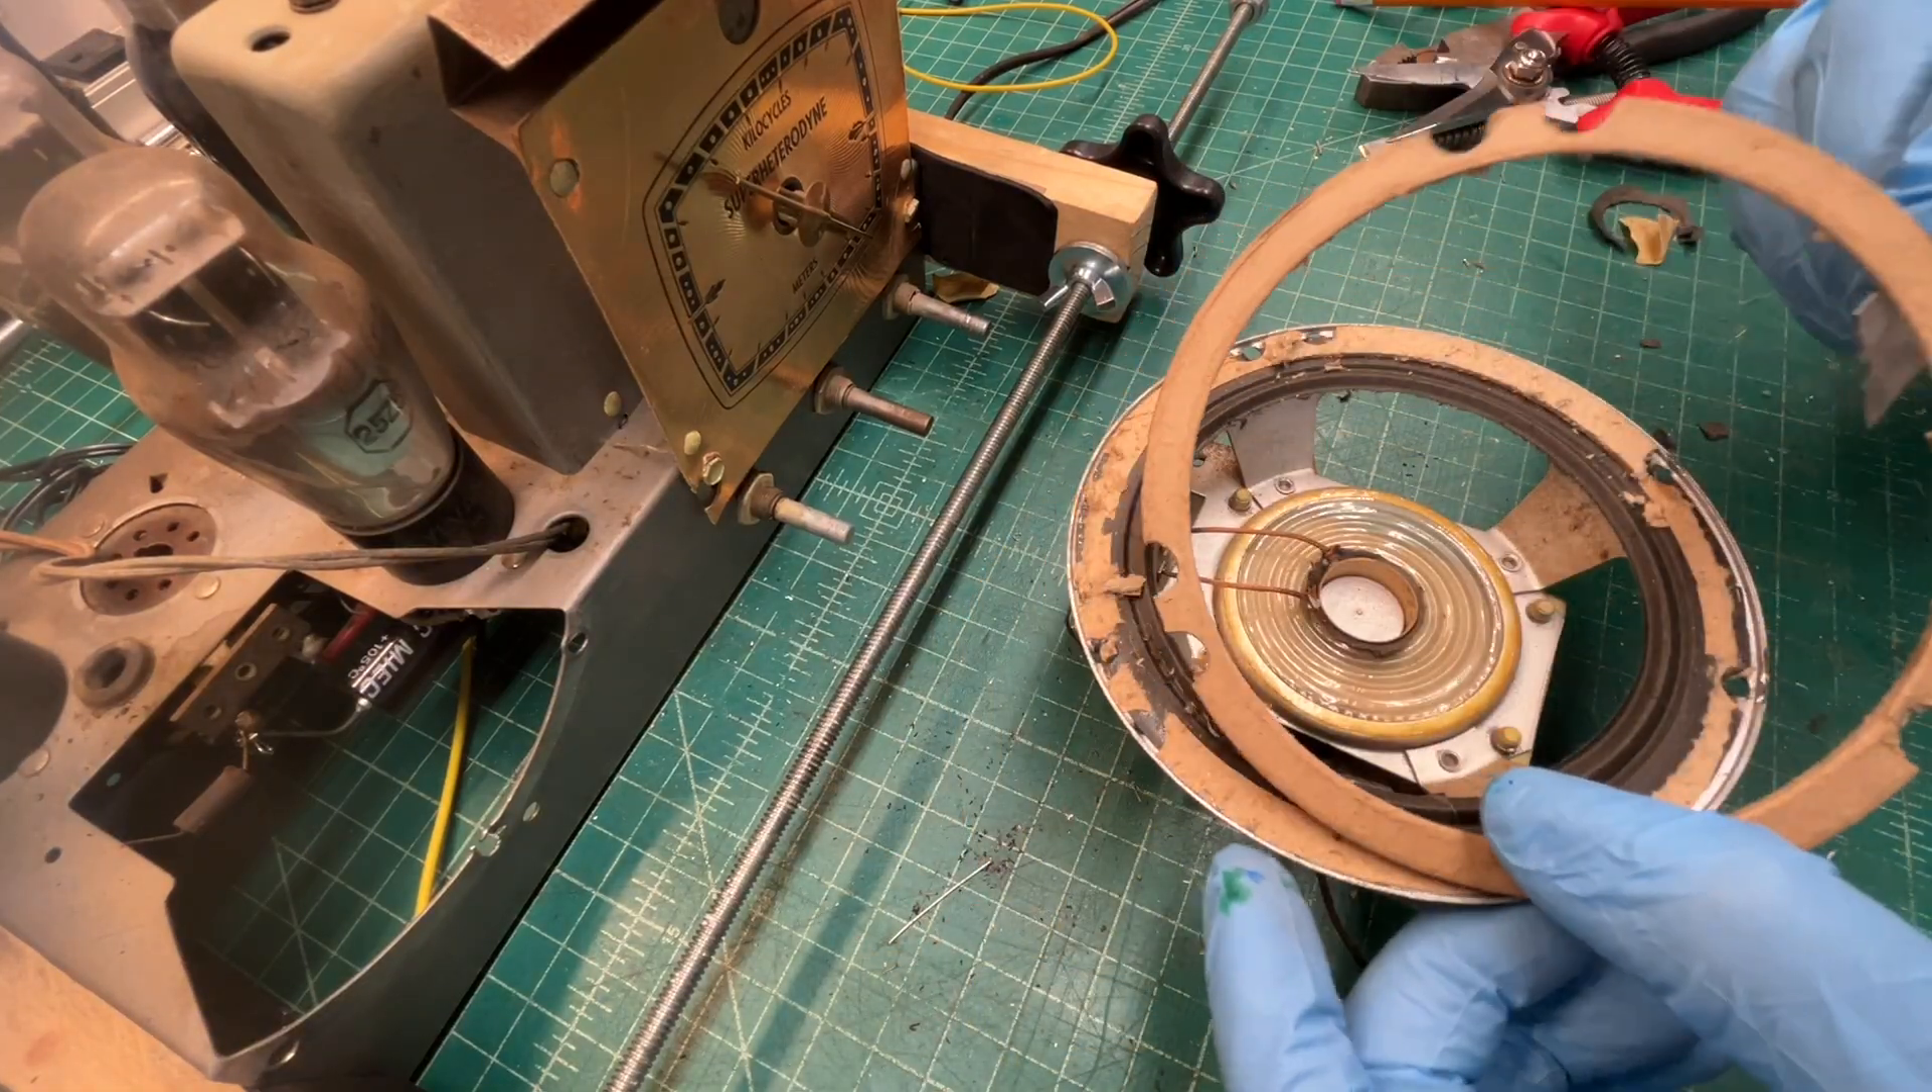Let me see if I can get the gasket off here. Well, I've got part of it.